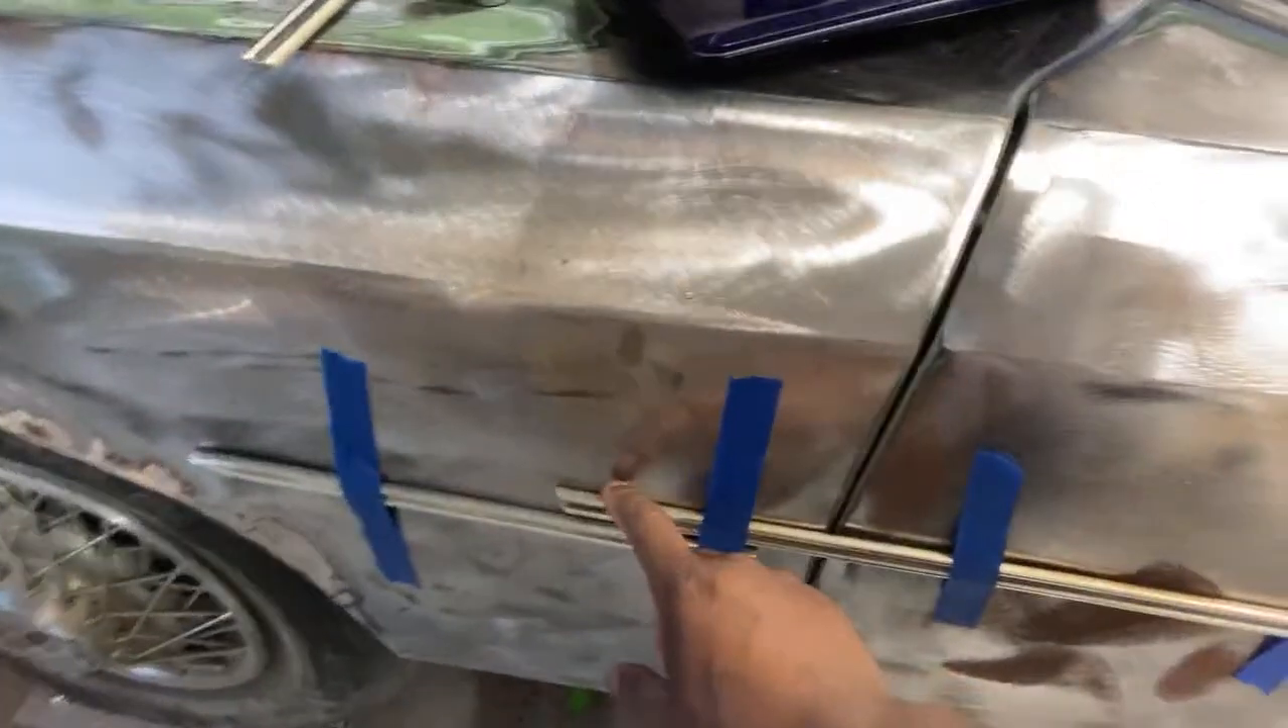I think they sent me a four -door trim because this piece is too long, and it goes past the door. So it goes too long, so it goes past the door.